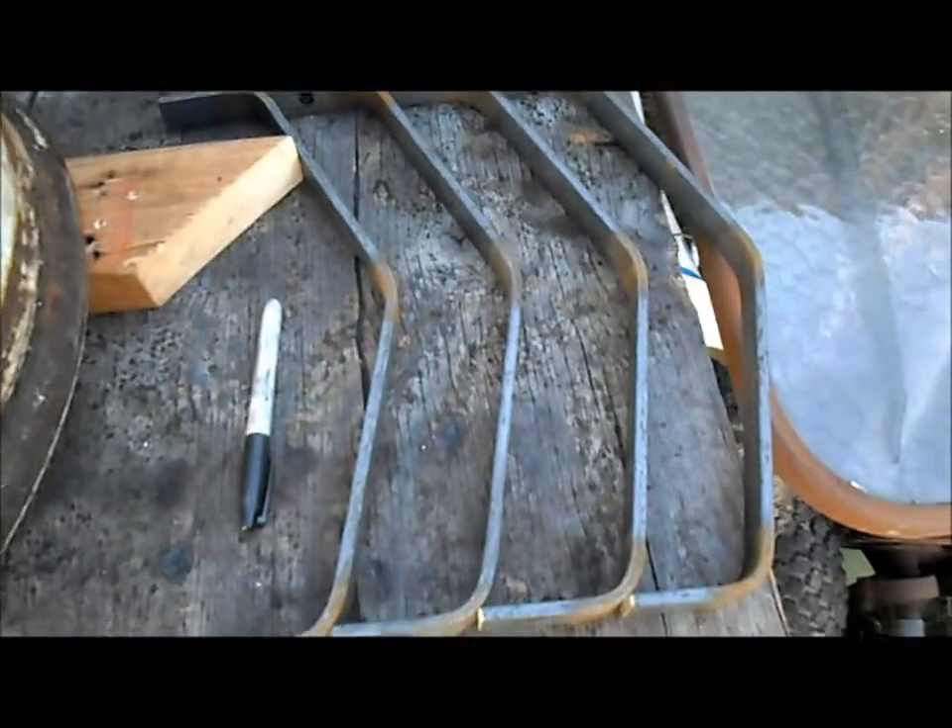Now we've got our four legs together.